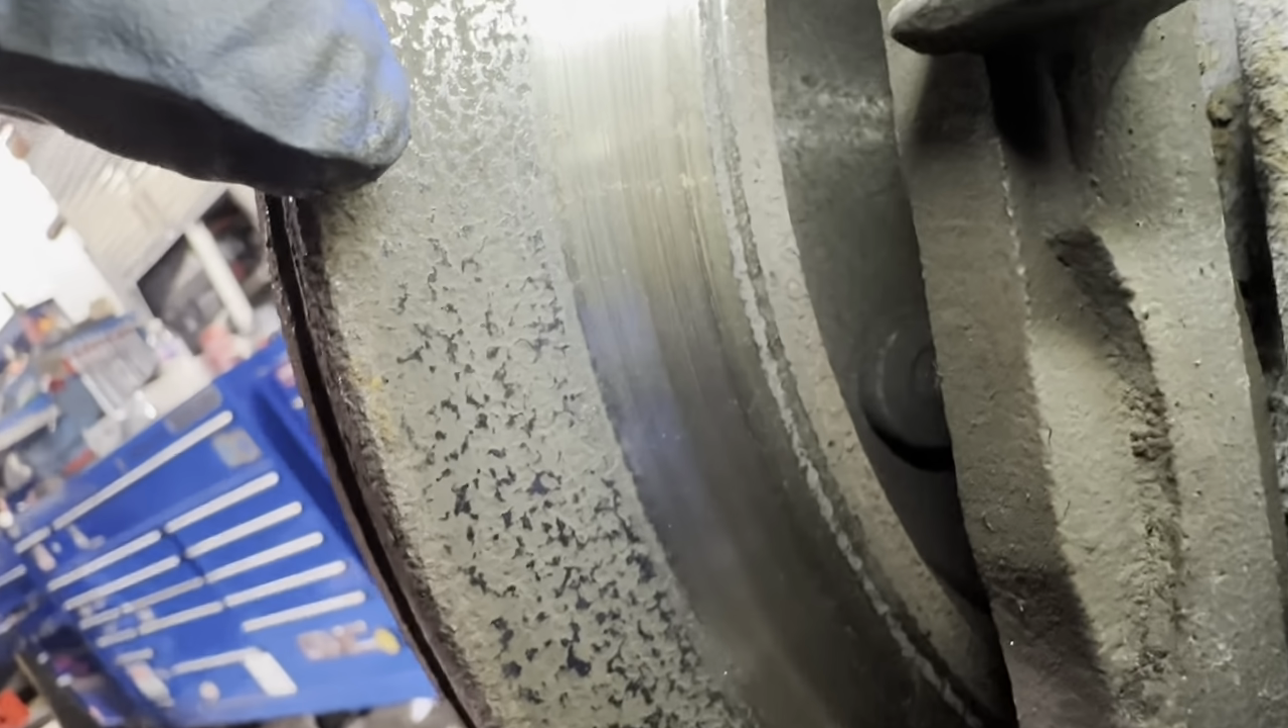You see how the pads are only making contact with less than half of the rotor surface? Do you see that? Right here we've got the smooth part where it's definitely making contact but then over here it's all rusted and pitted and those grooves in there are deep too. Look at that.